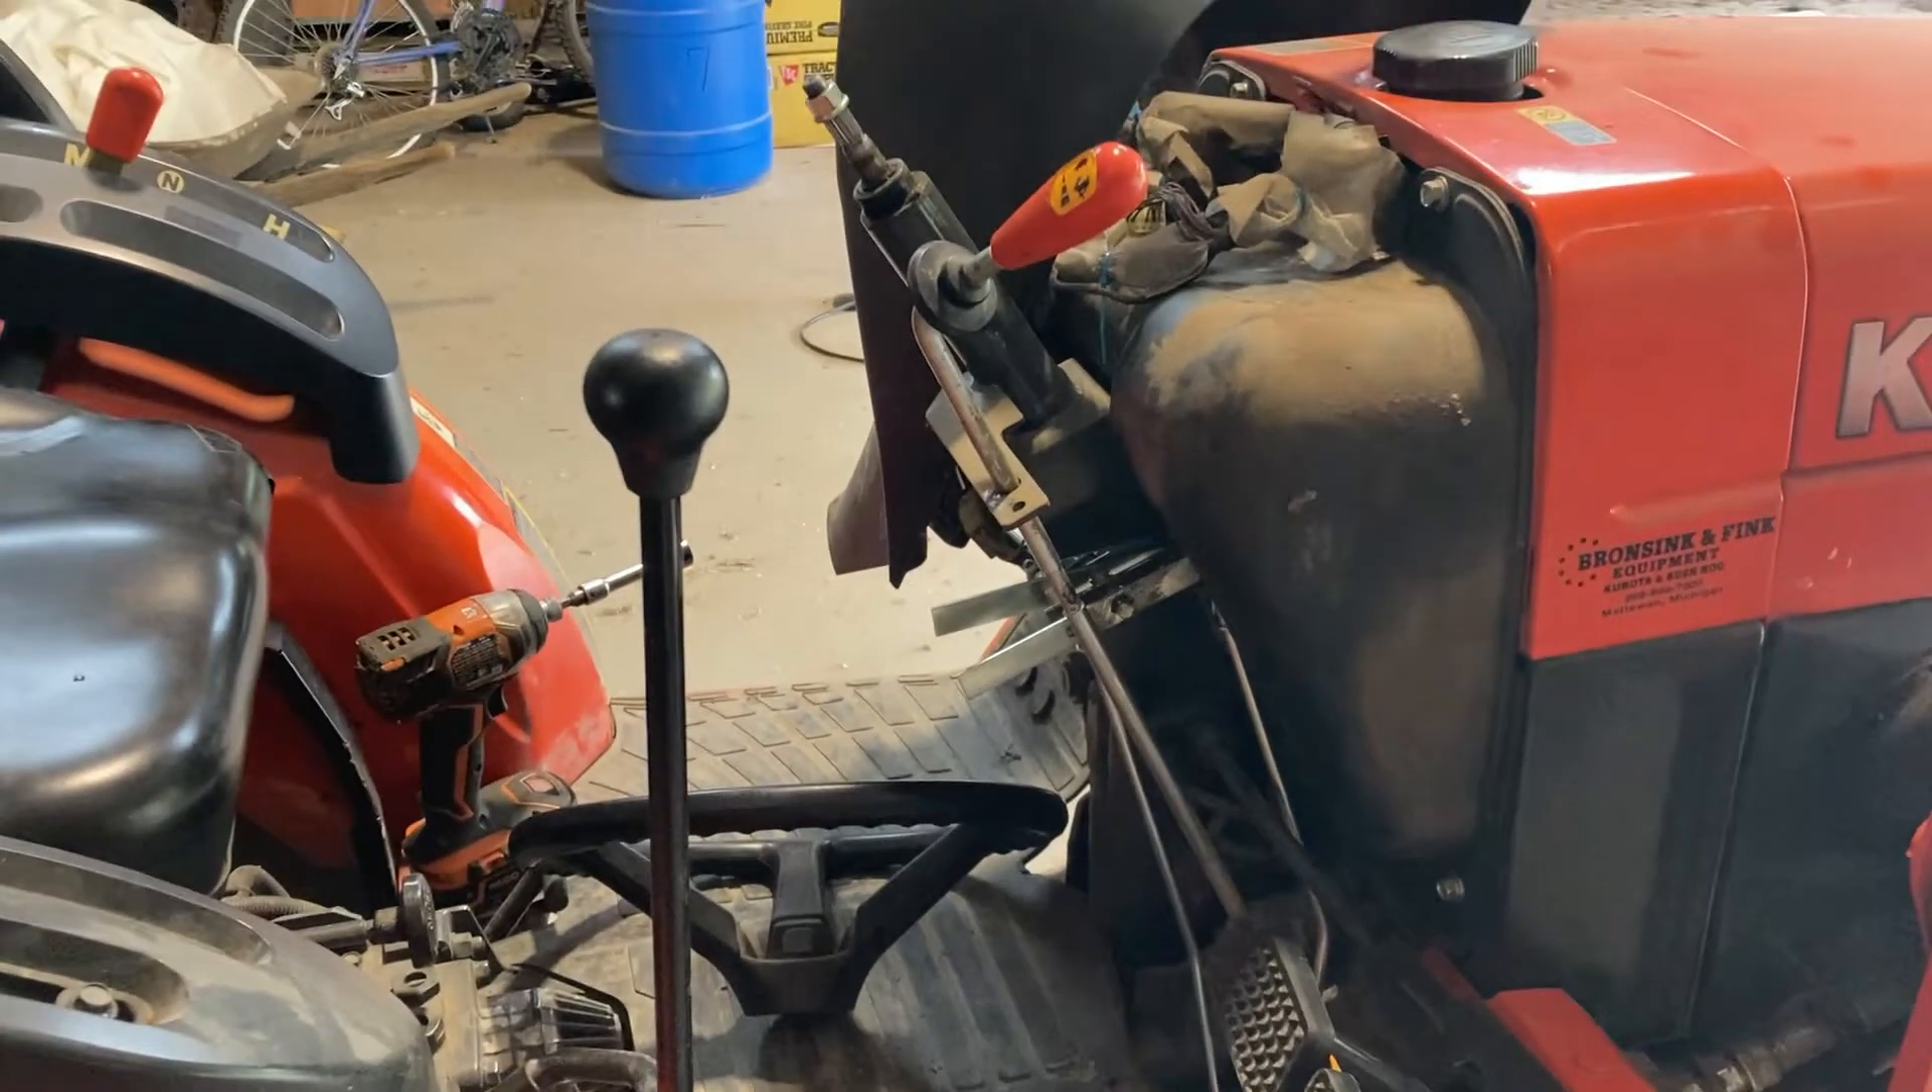You notice the steering wheel is off of it right now.